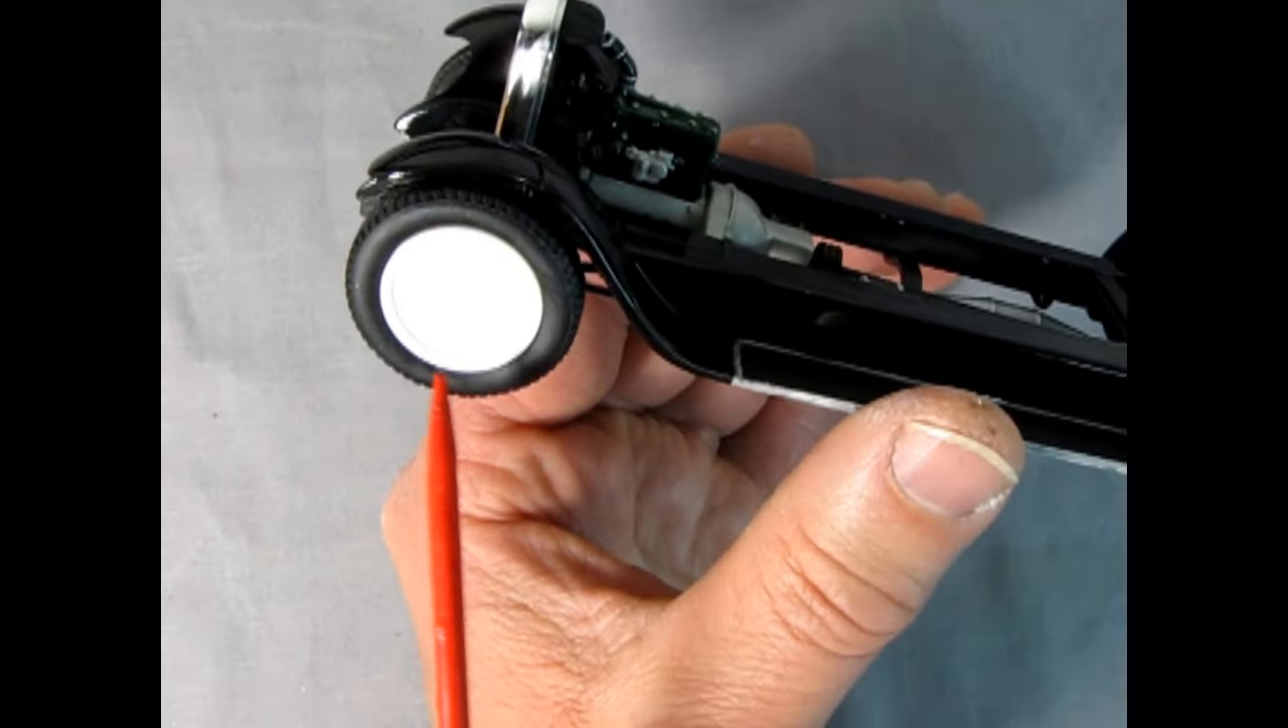I also have popped the wheels into place on the axle hubs.